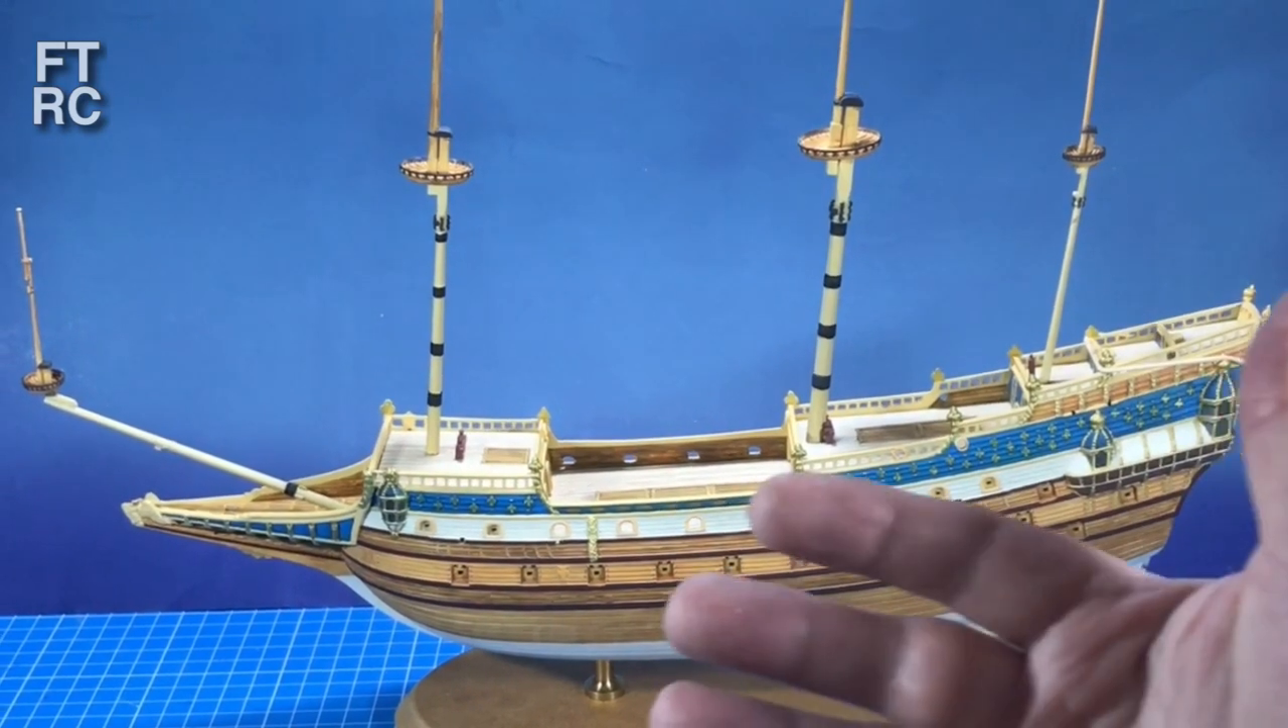The hull's glued up, the decks are glued in, all that's happened.